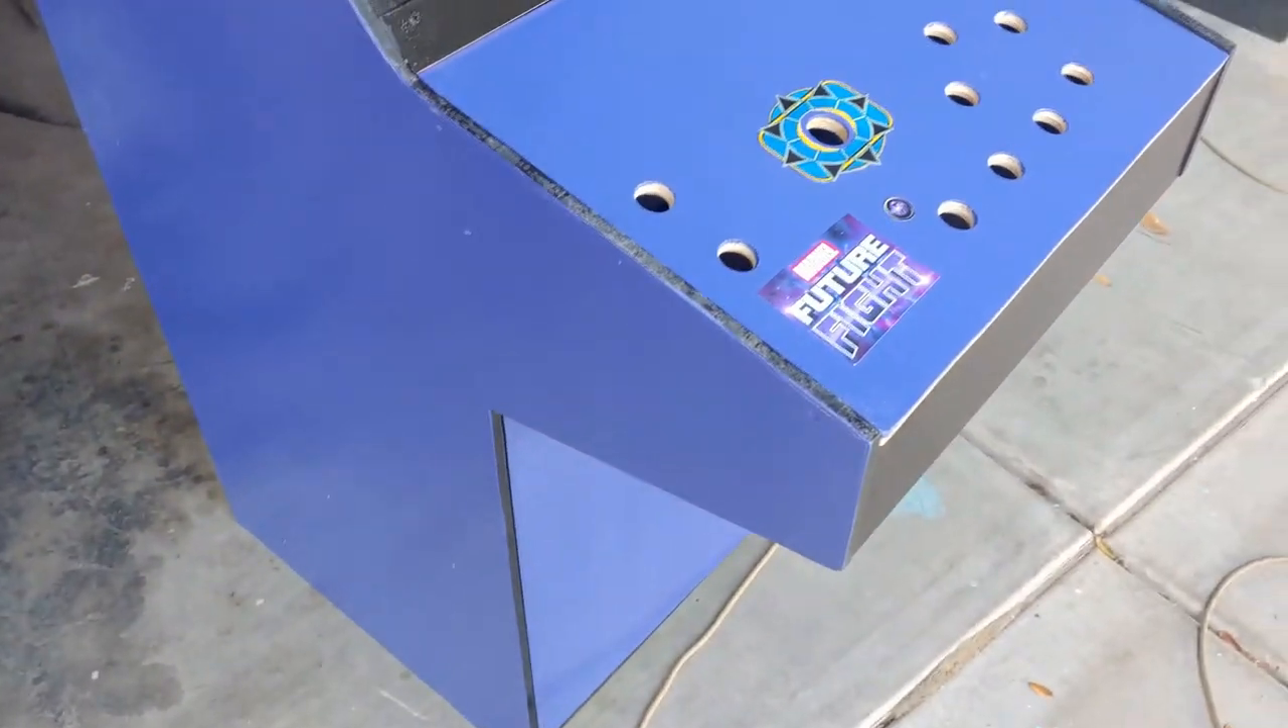We've got our control panel put on I haven't added the buttons or done the wiring but I want to tell you guys really quick about the graphics.